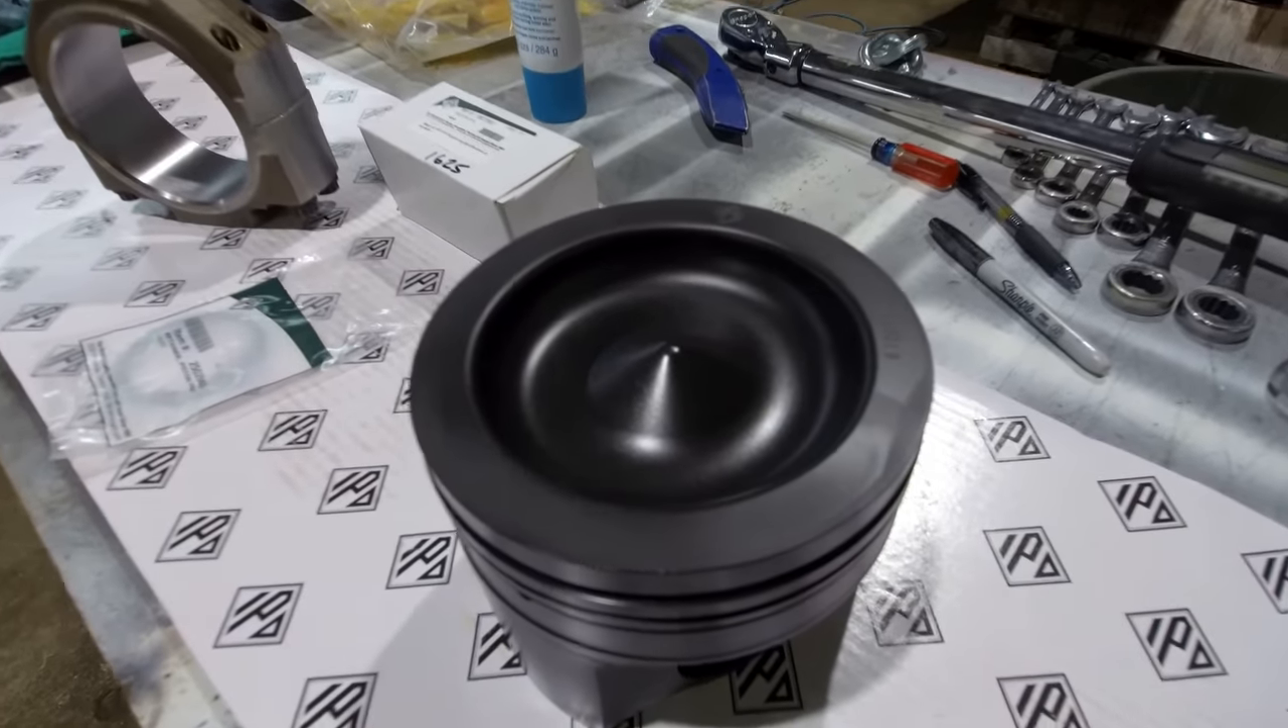So, I'm going to start putting rod piston assemblies together now. I'm getting ready to put the last rod and piston together.